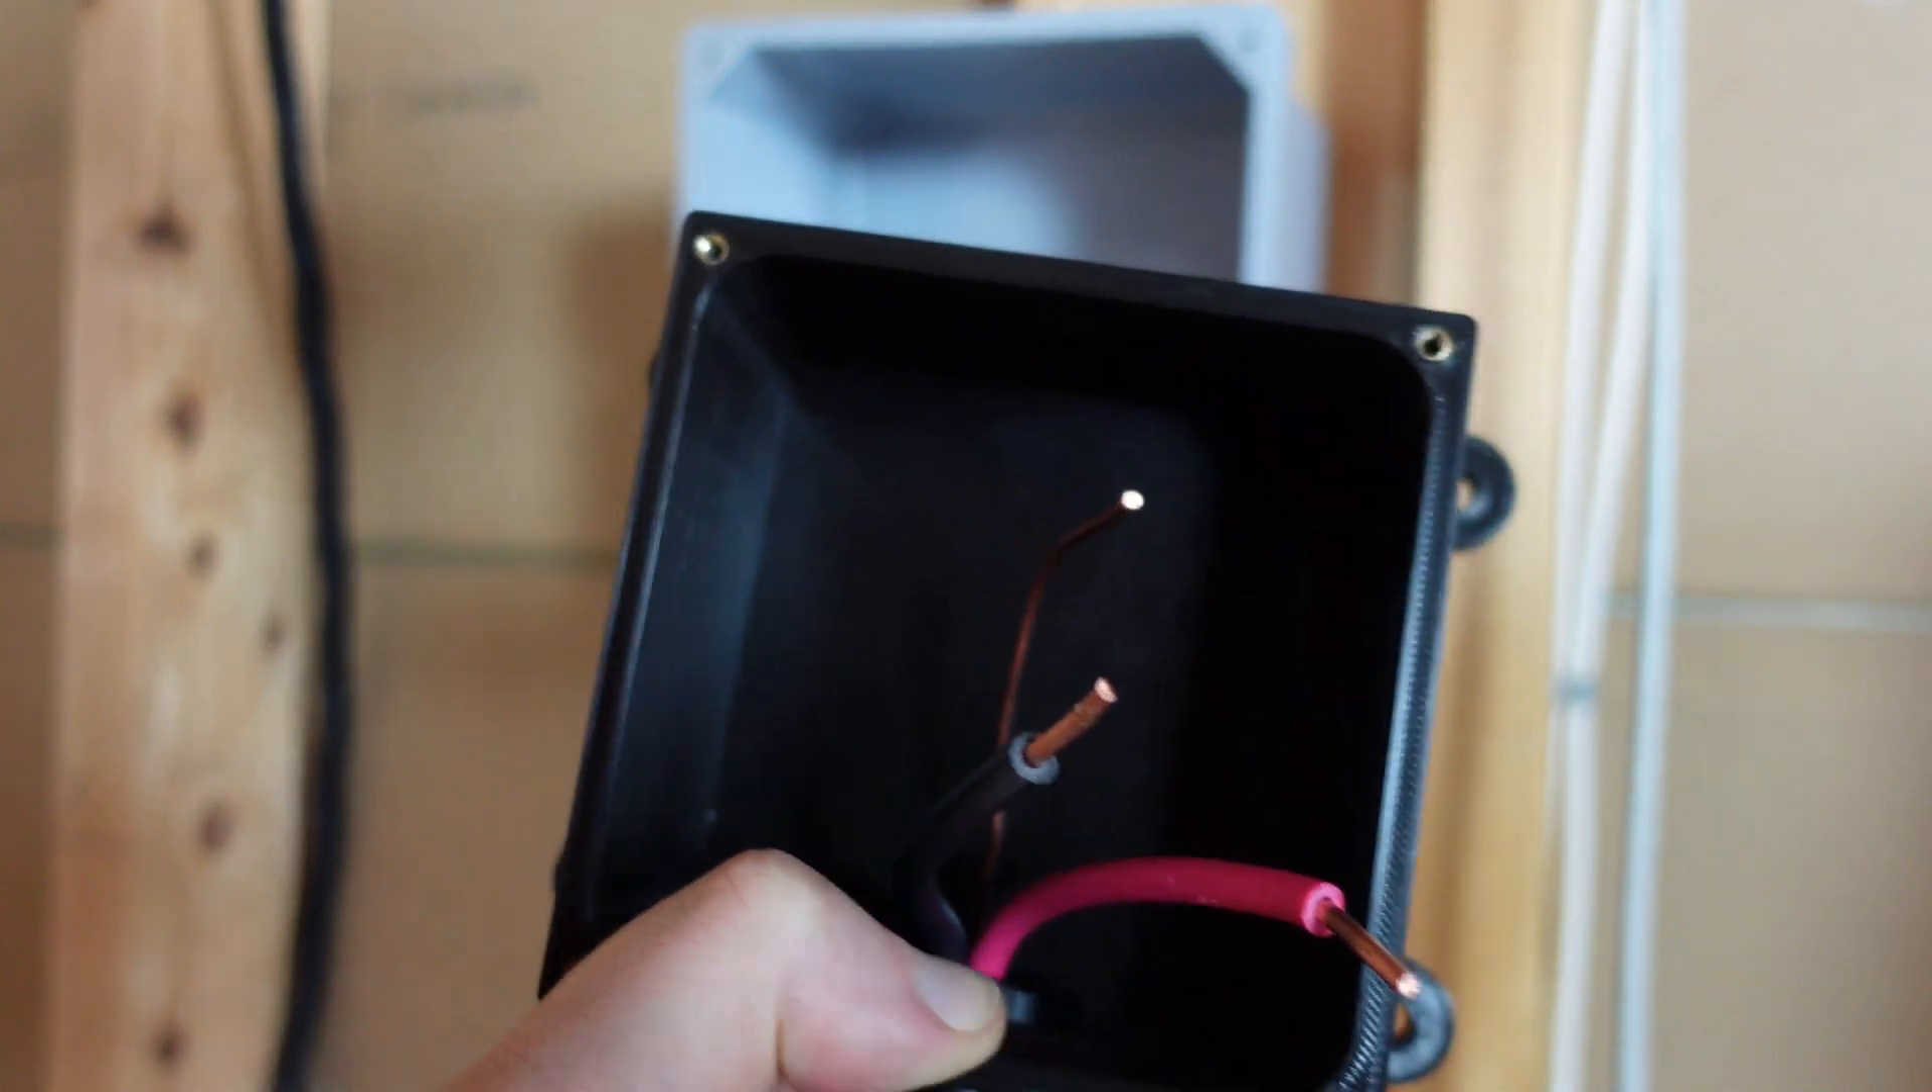I do have these wires out of that box and into this box.